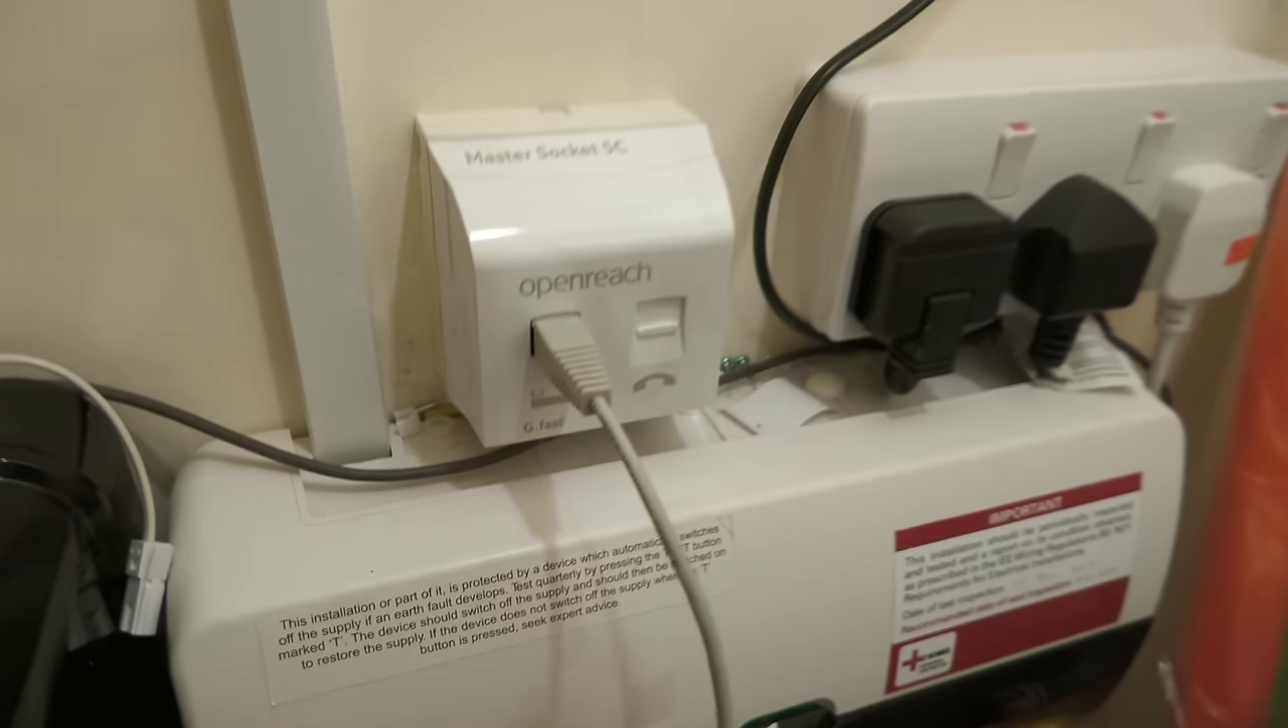Replaced the master socket with this new nte5c which also now has a gfast filter faceplate on it.